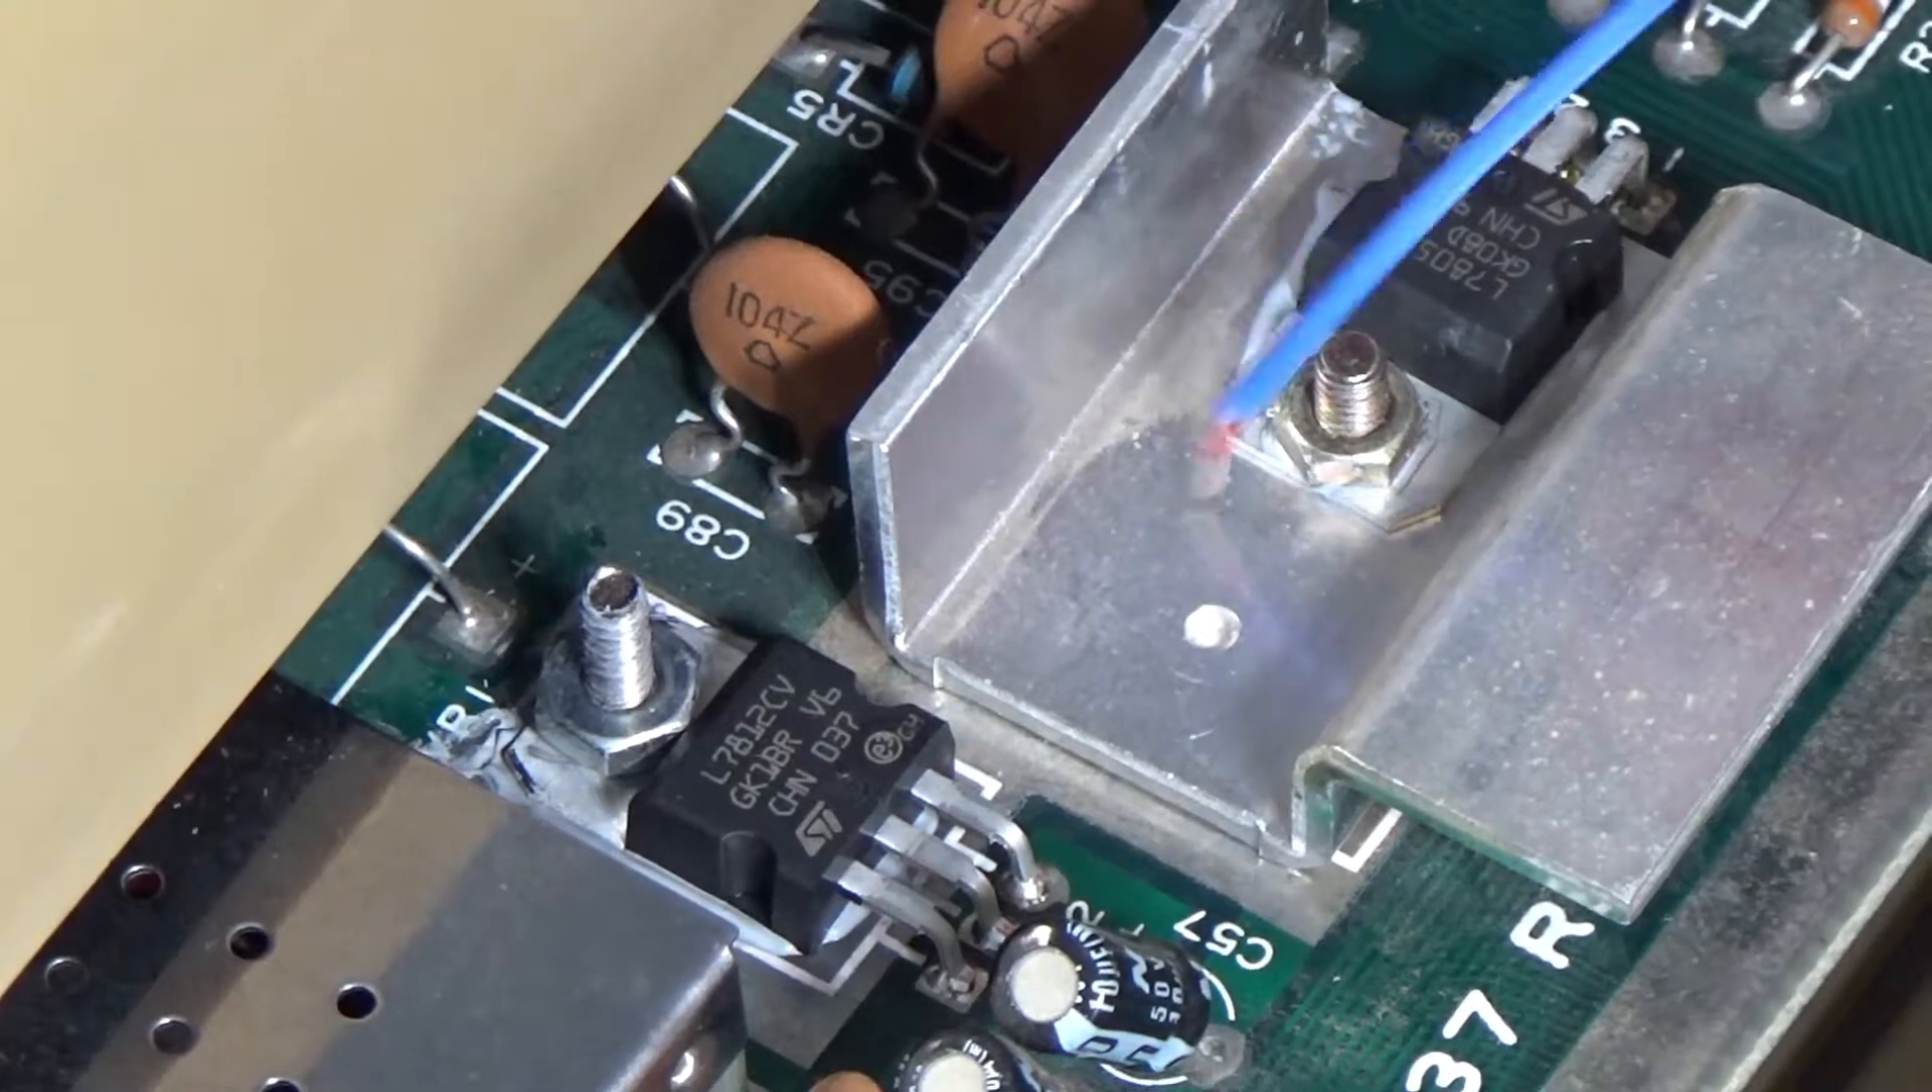The computer still works and I've got brand new voltage regulators. So there they both are installed.